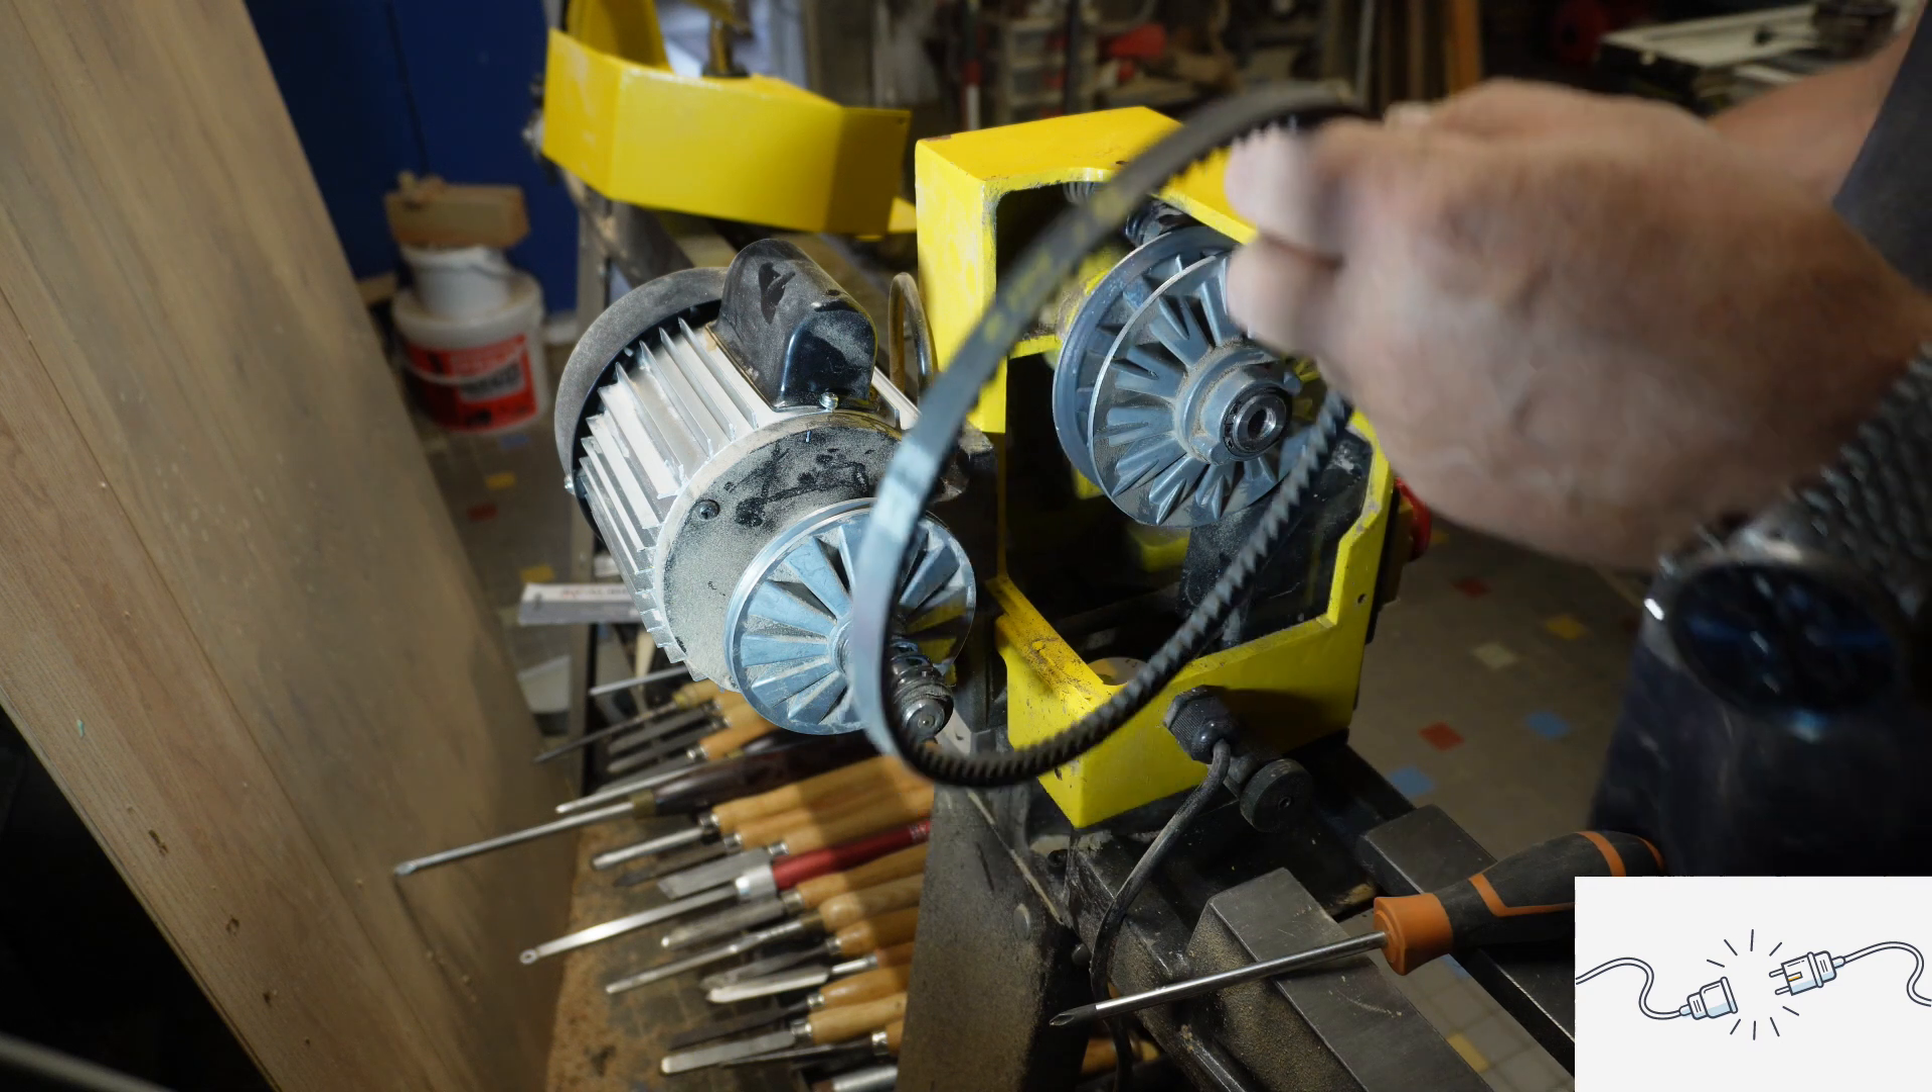Il ne reste plus qu'à remettre la courroie tout simplement.